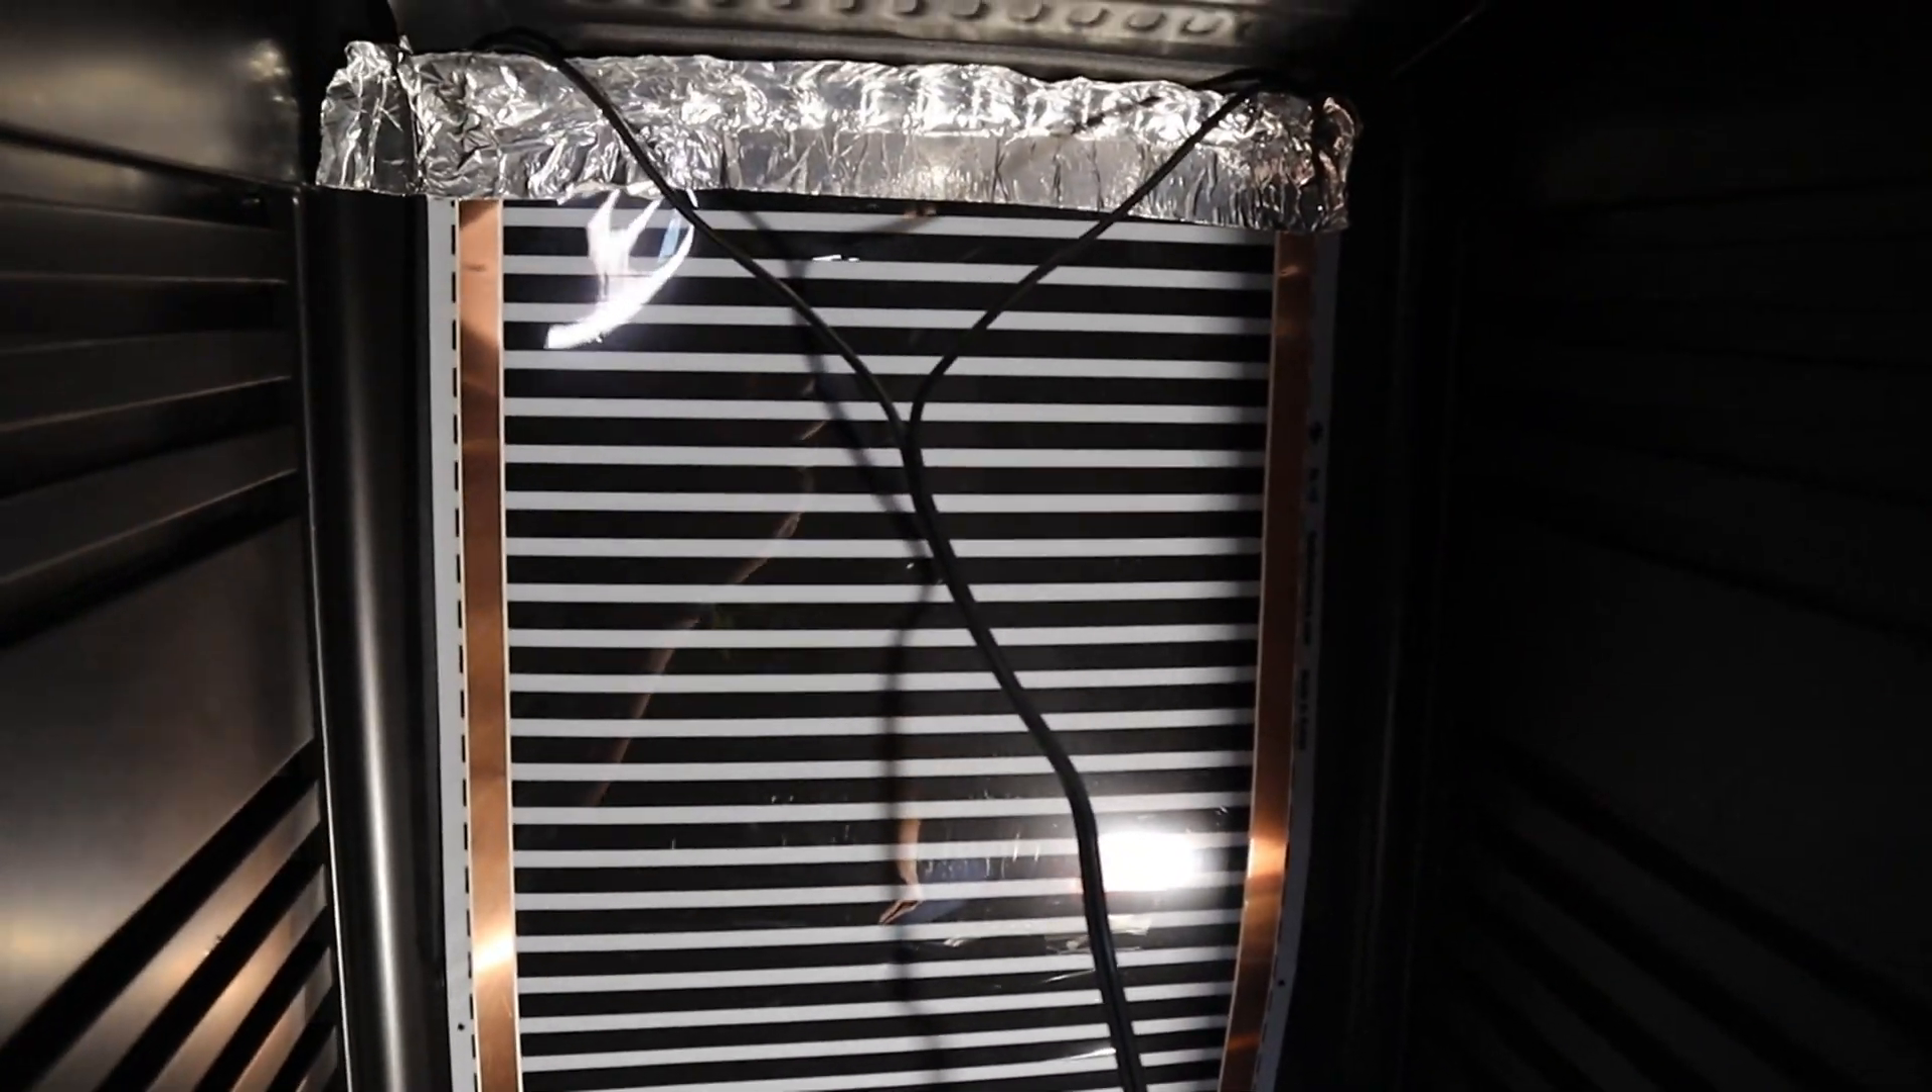So you can see we got that flex watt tape in there. It's taped up at the top. And then I just followed the contour of the back.